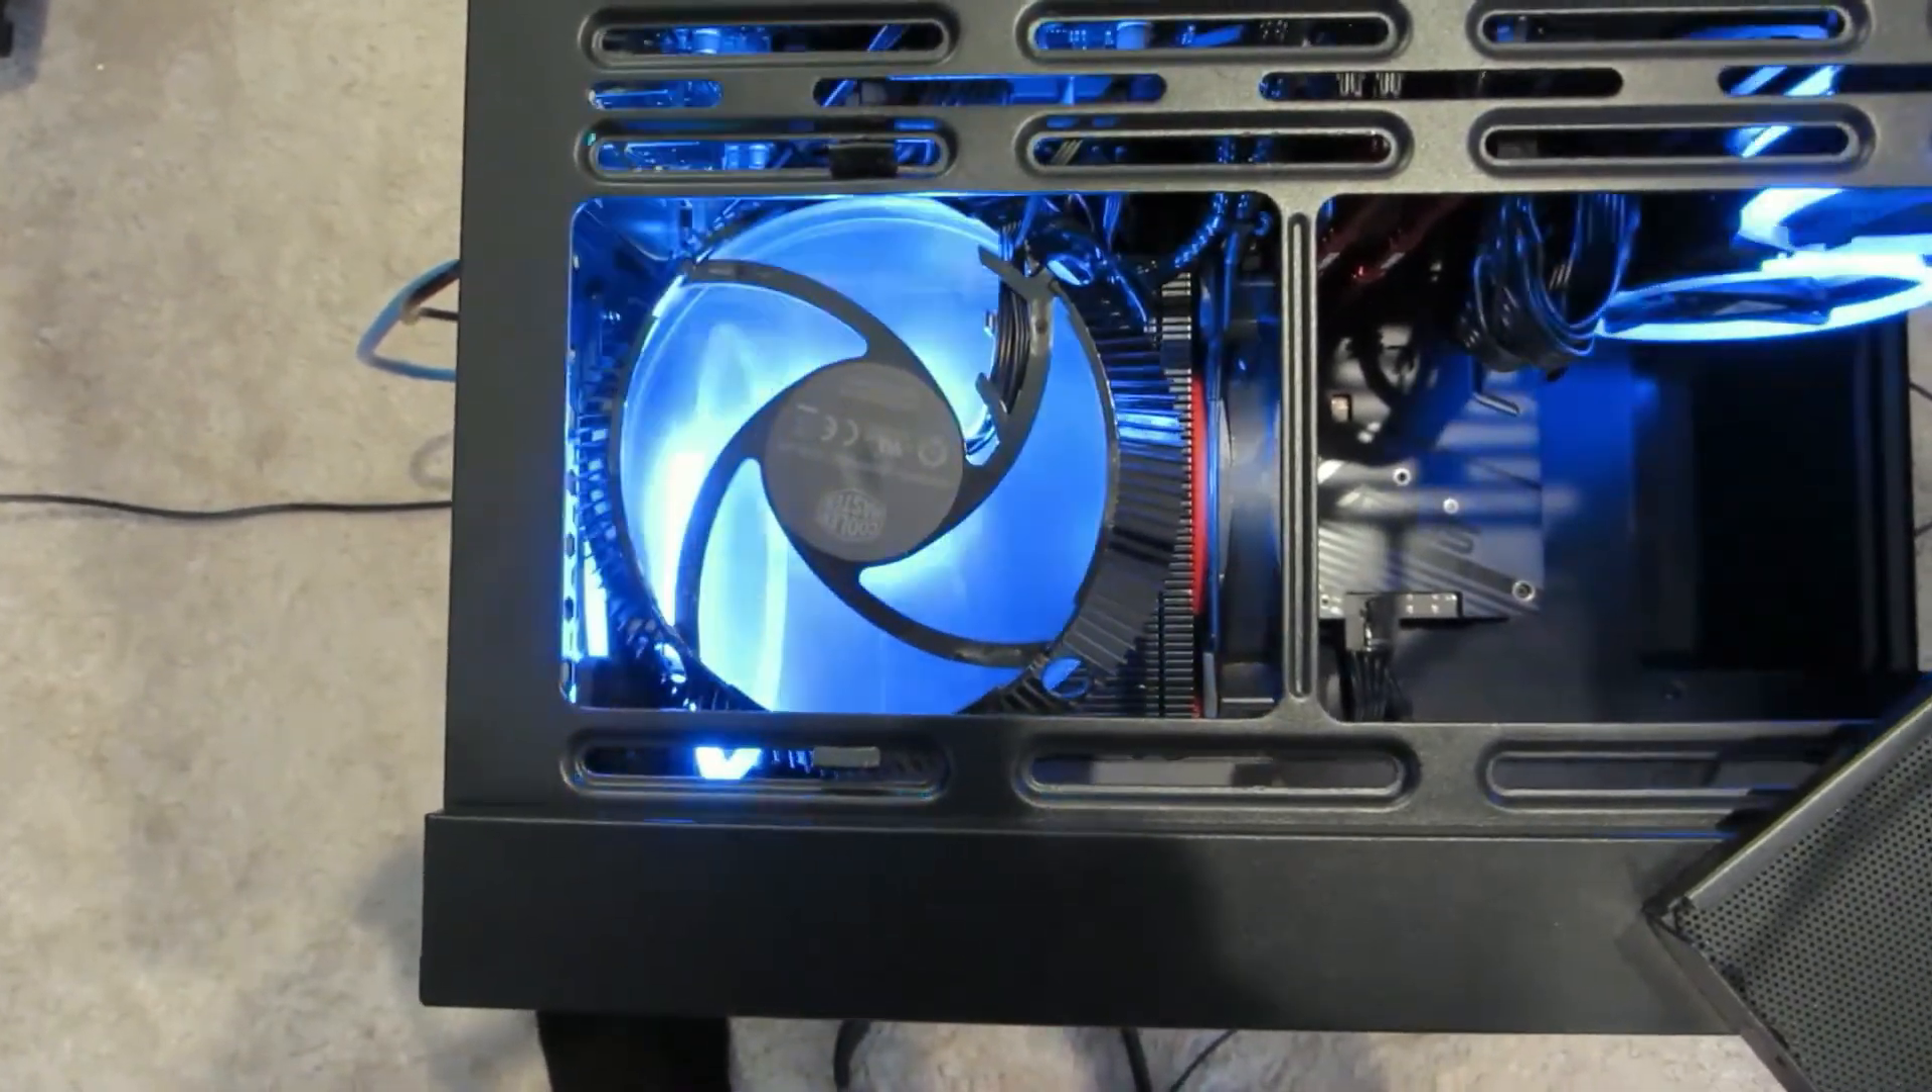Okay now the fans installed you can see that it's running properly and RGB is running.